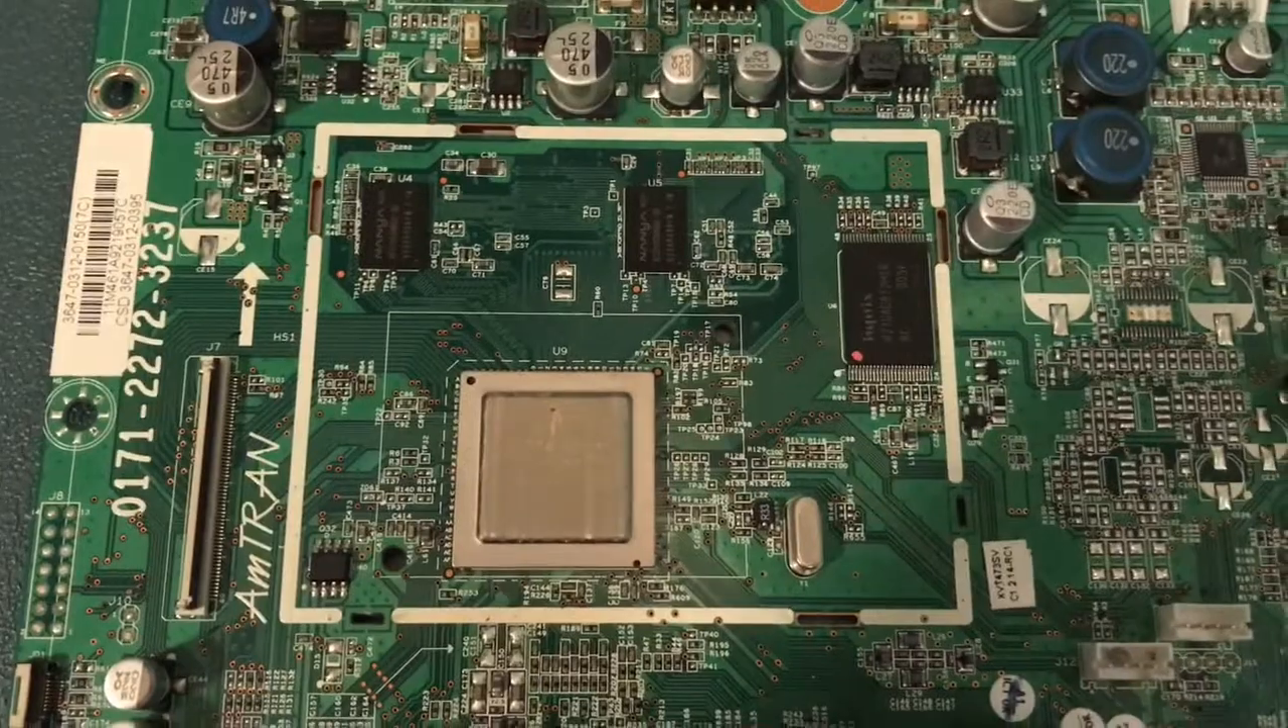So I'm going to show you I've taken off the heat sink on the processor.